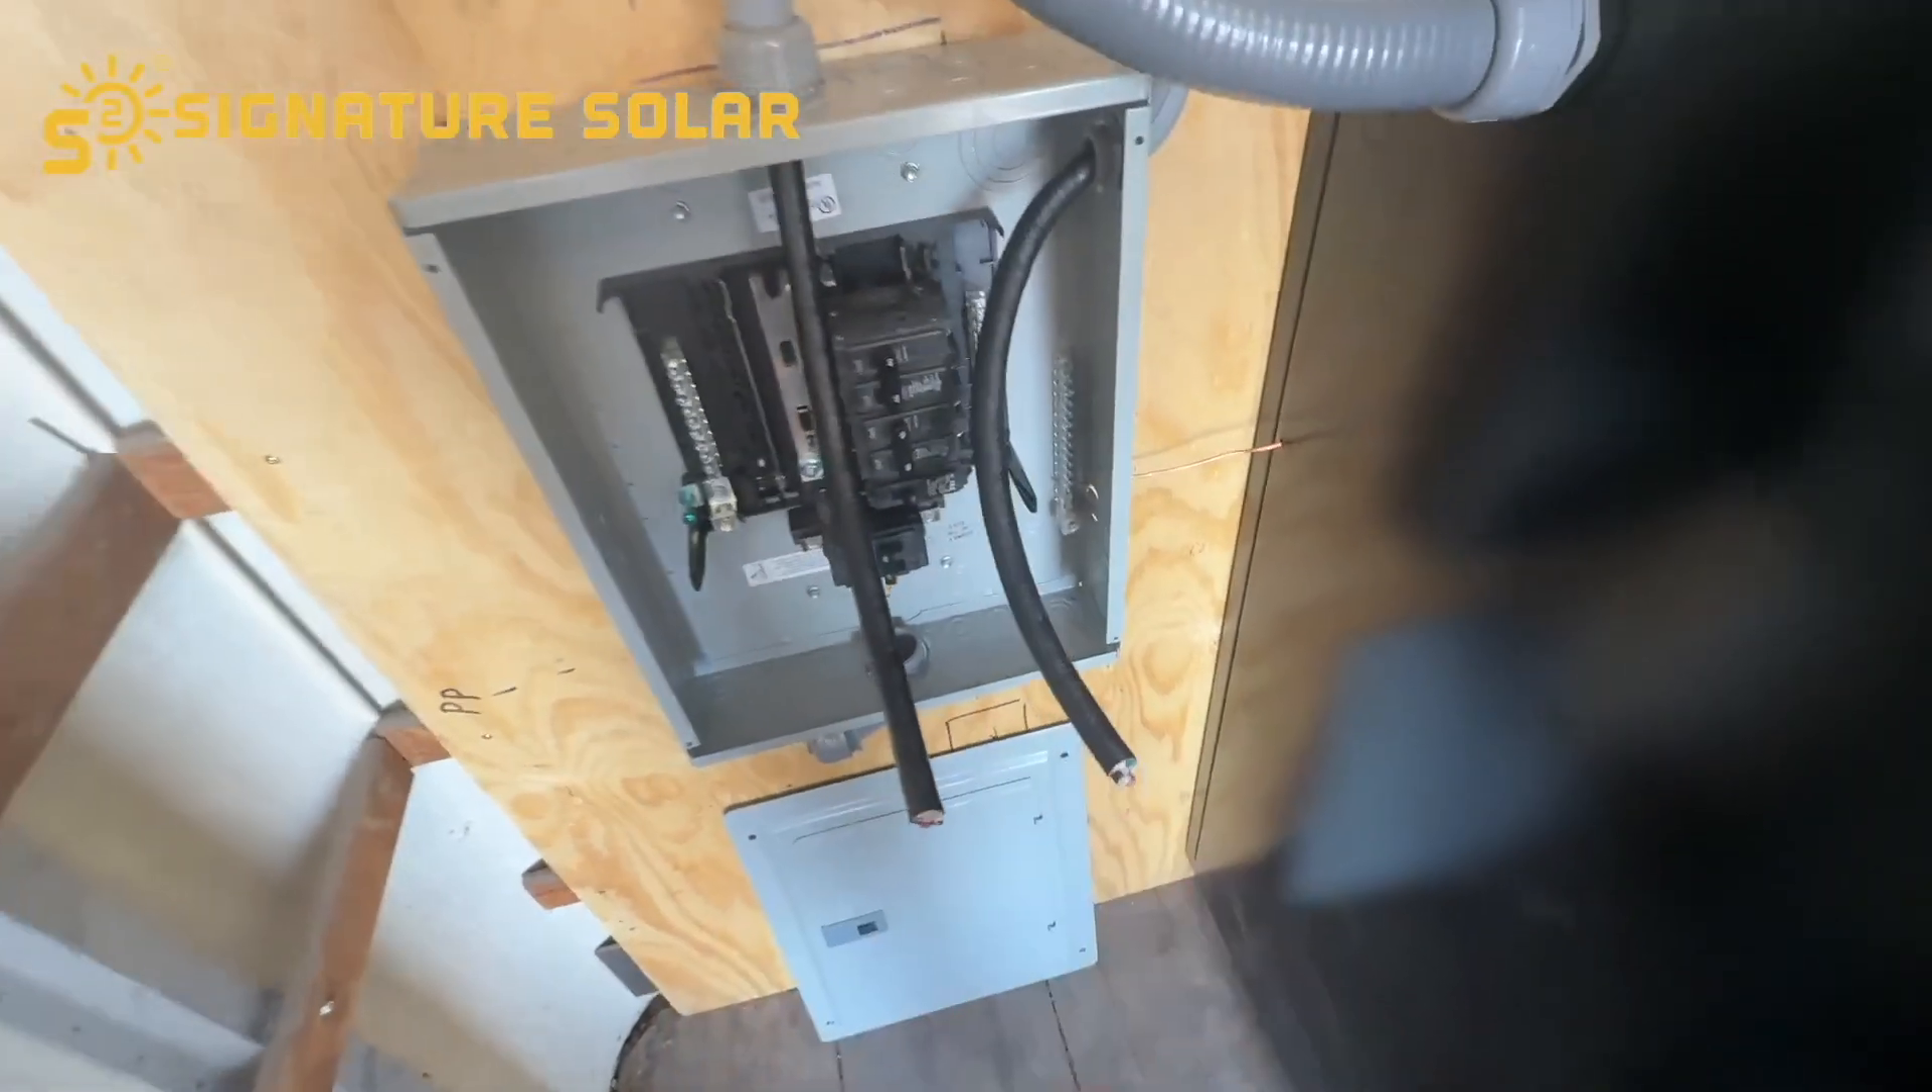I got the wire ran i just don't have them uh connected yet.